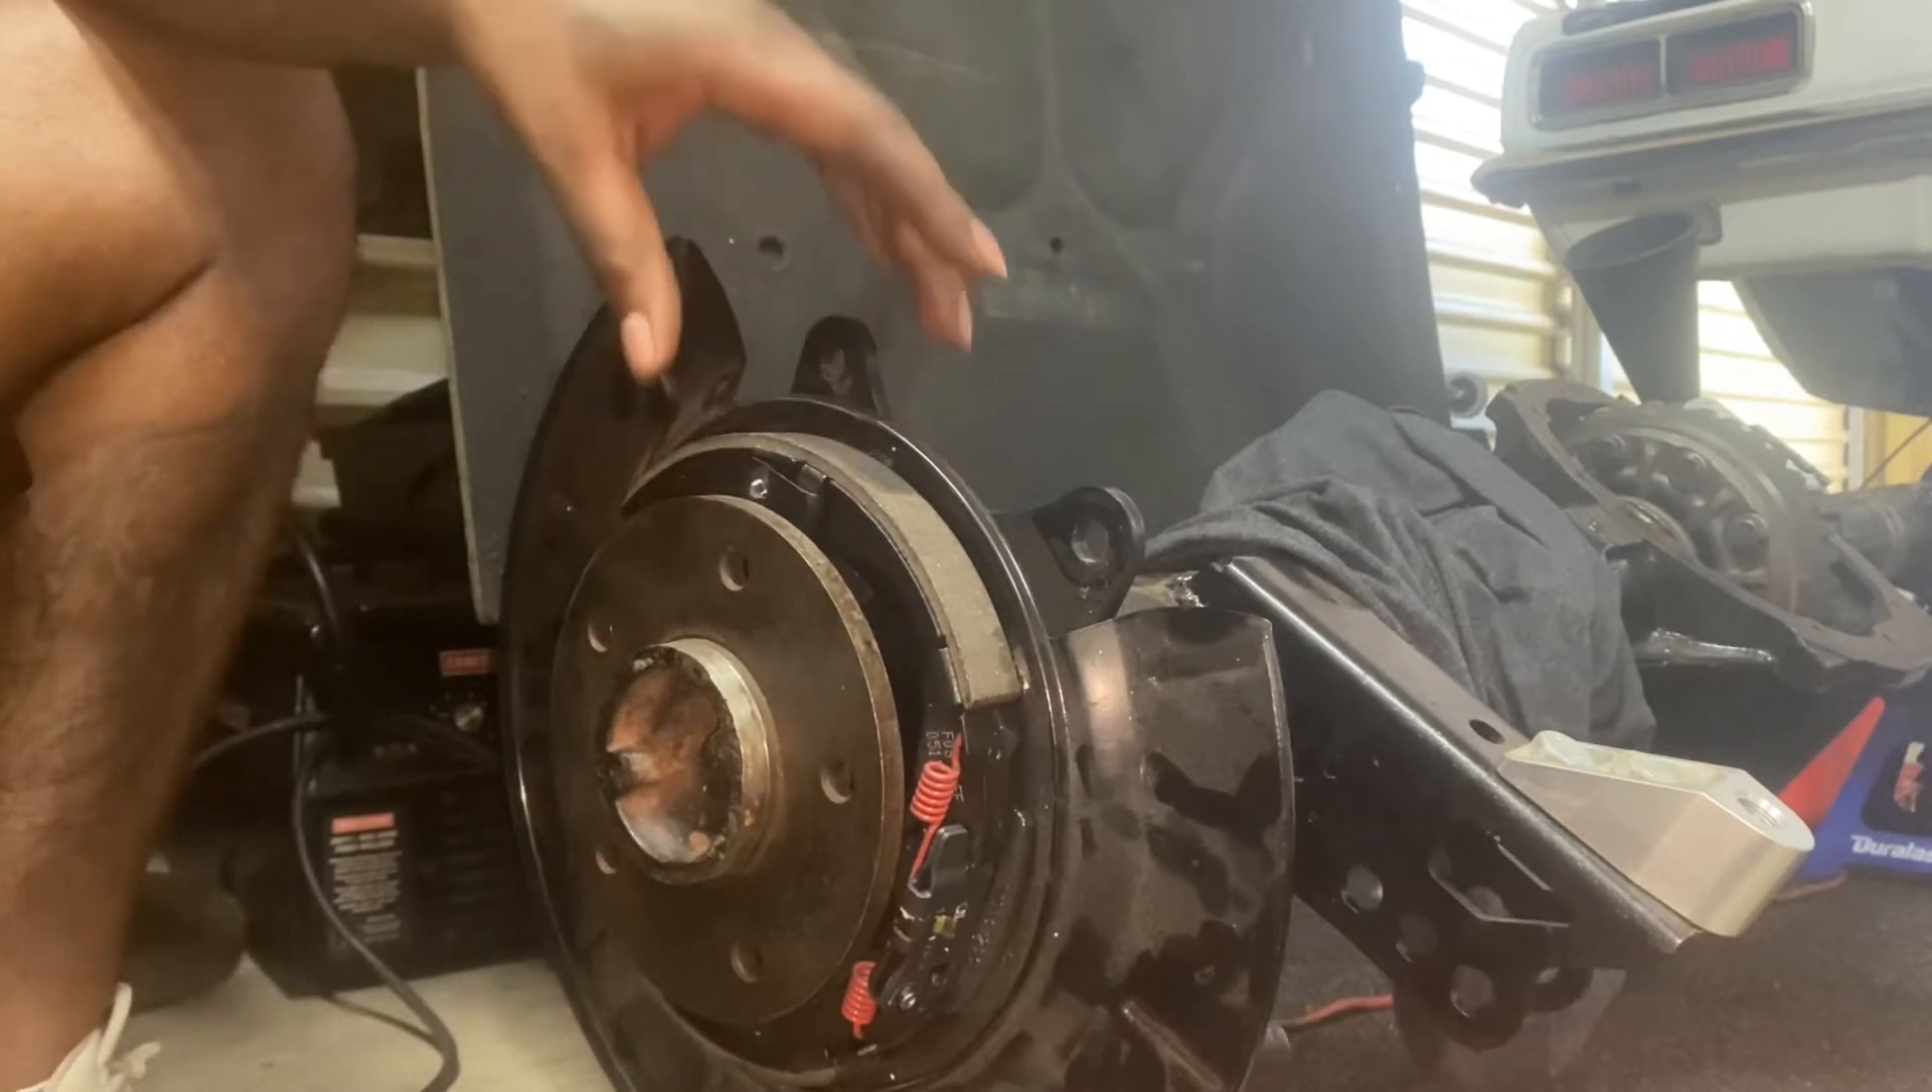As you can see I don't have my axle studs on this axle.